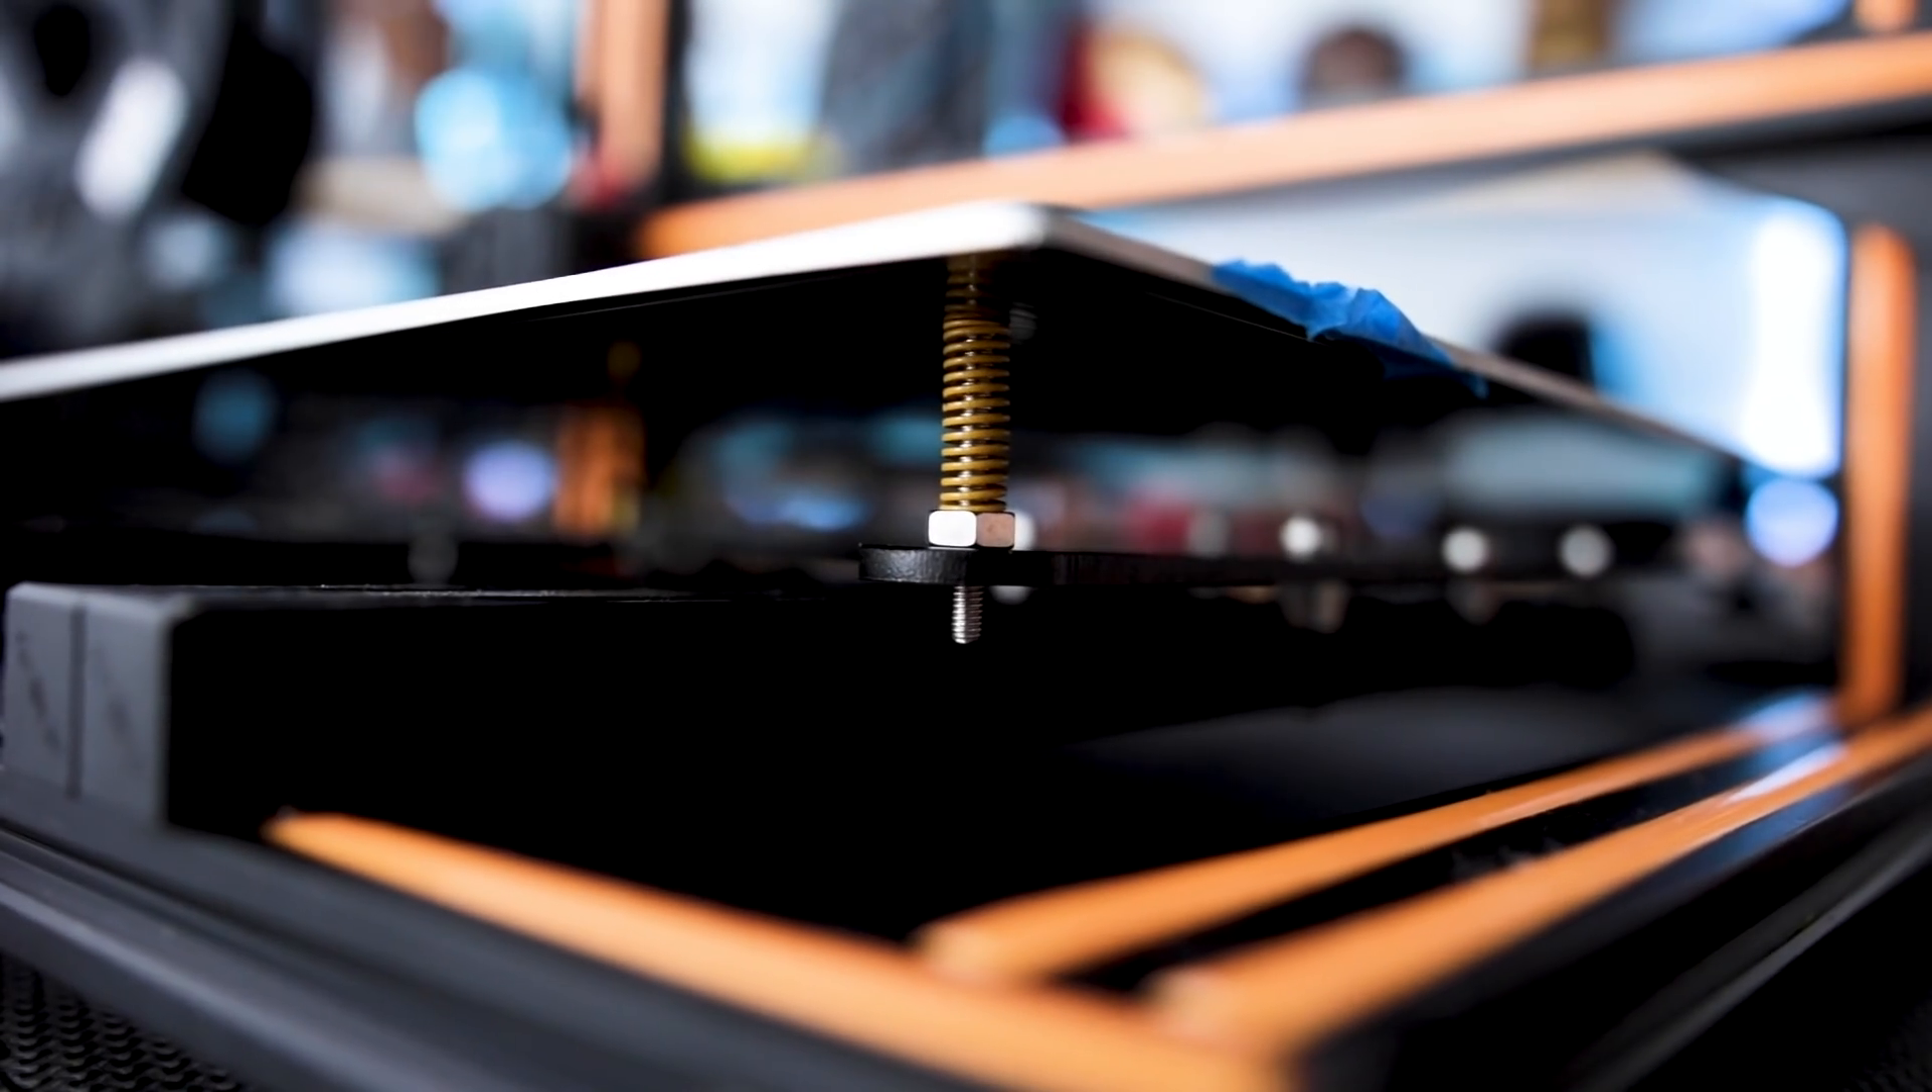Alright you know just lift this up with the spring with it slide that bolt in right back through the hole now the spring sits on top of the actual bolt.